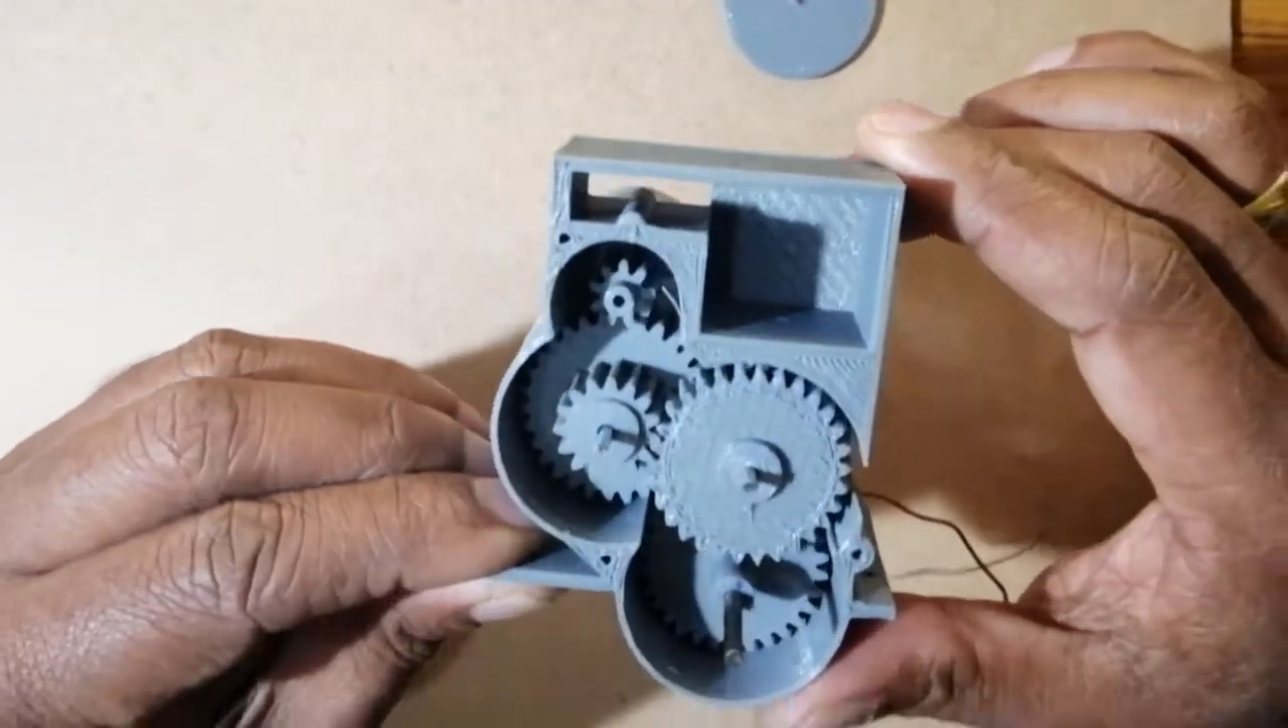As you can see all the gears are beautifully arranged into position.